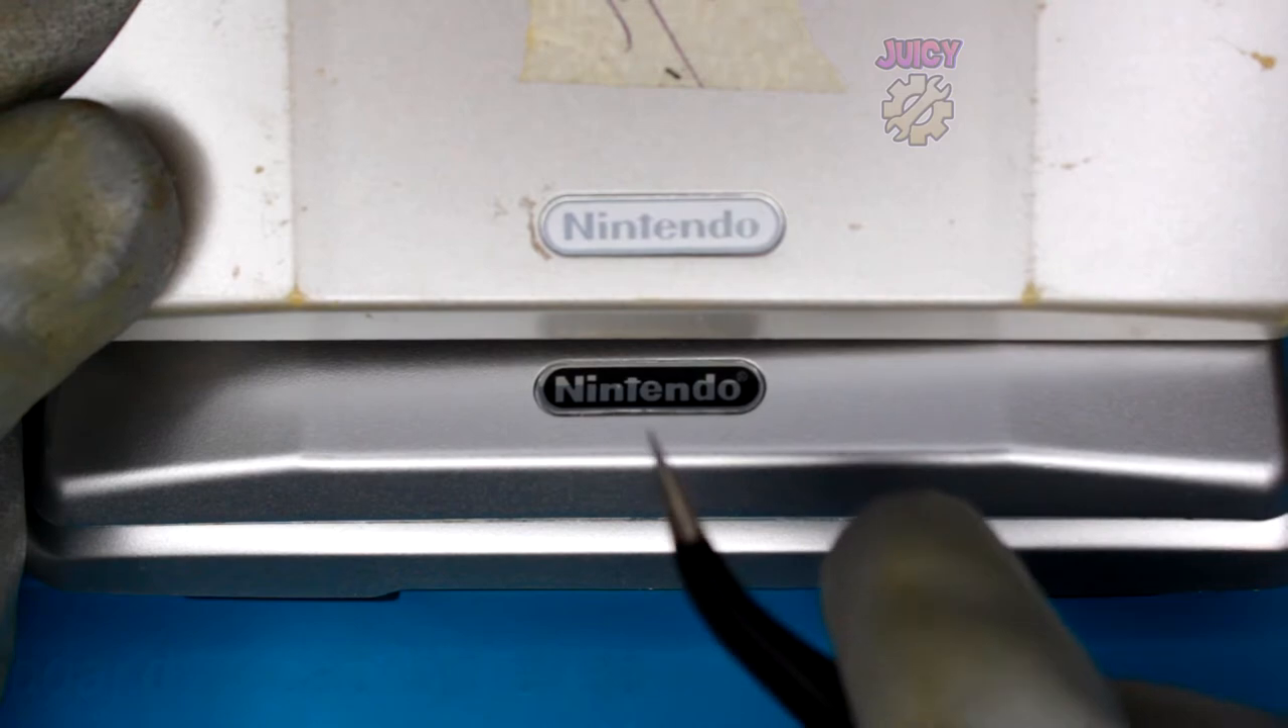One of the last things we need to do is stick on the sticker right here nice in the middle doesn't look too bad i must admit.